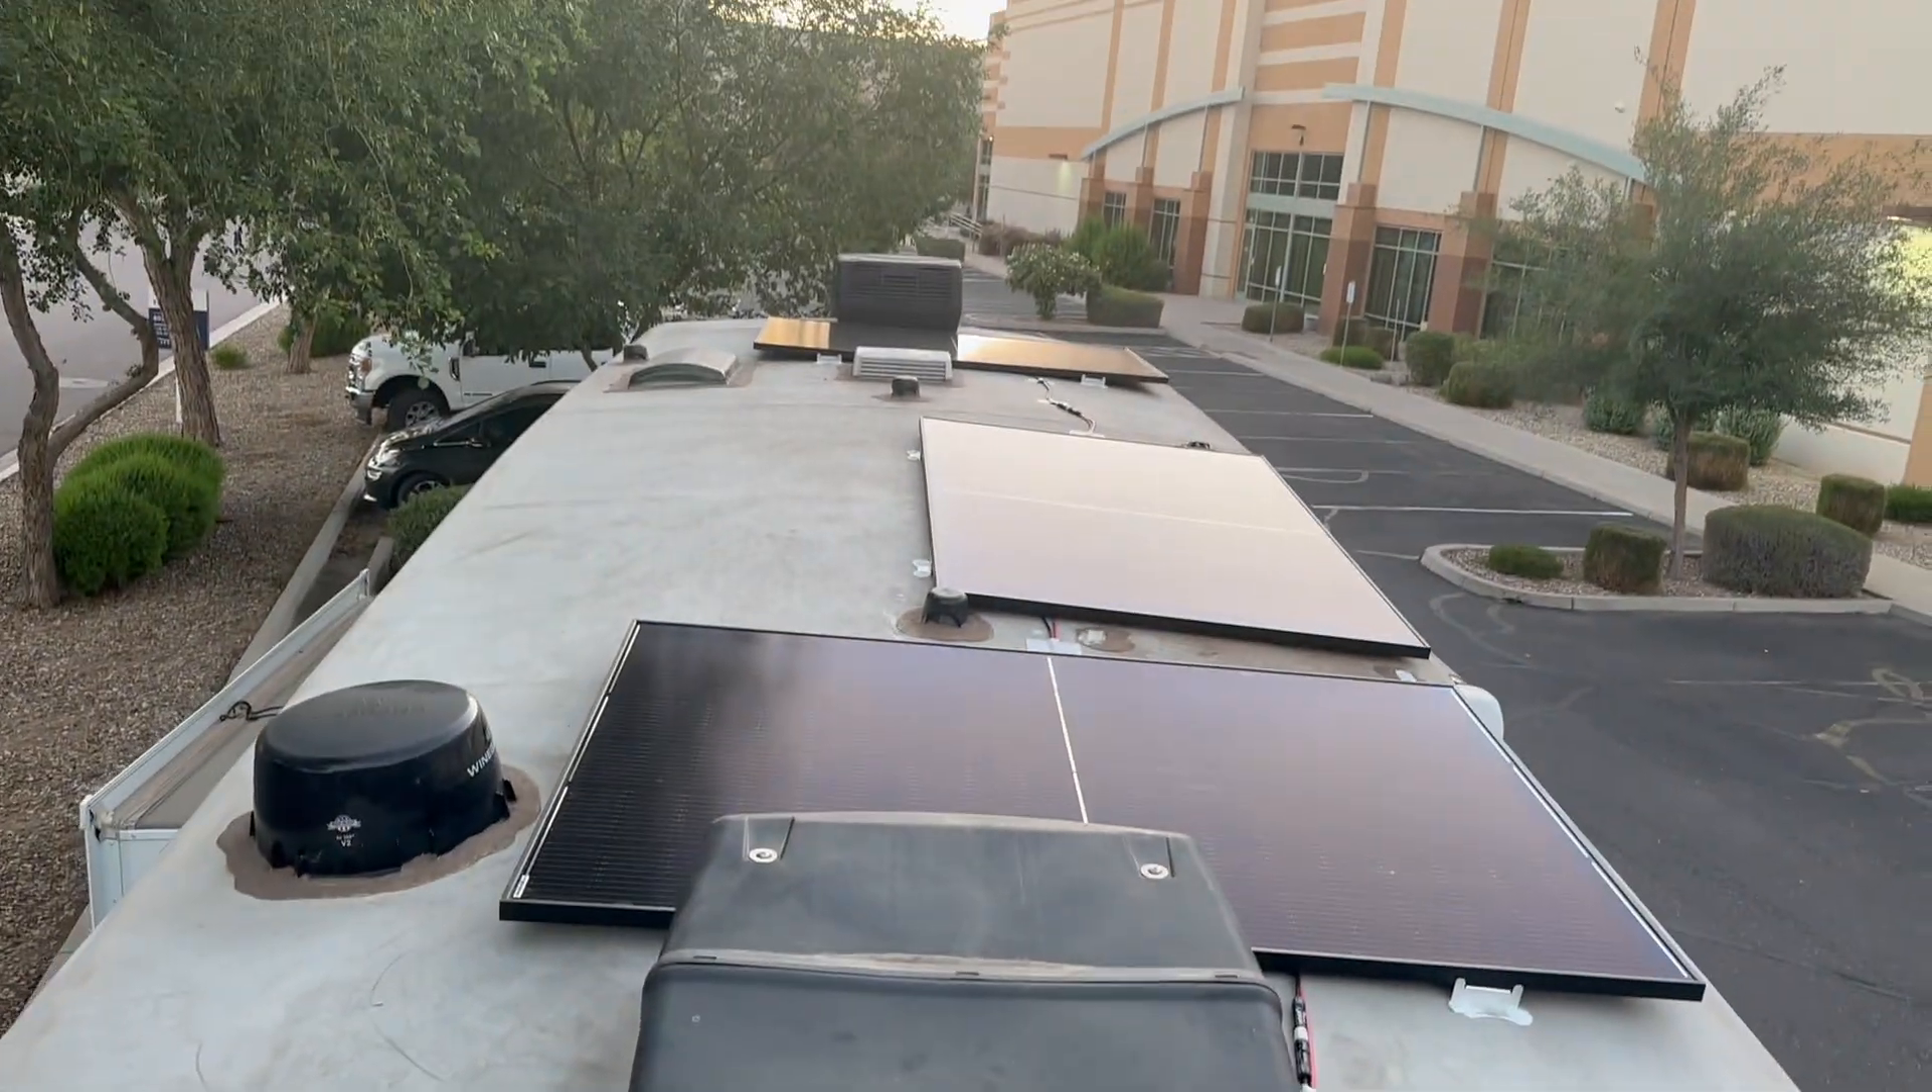So there we have it all panels are in place connected and ready for the component install.